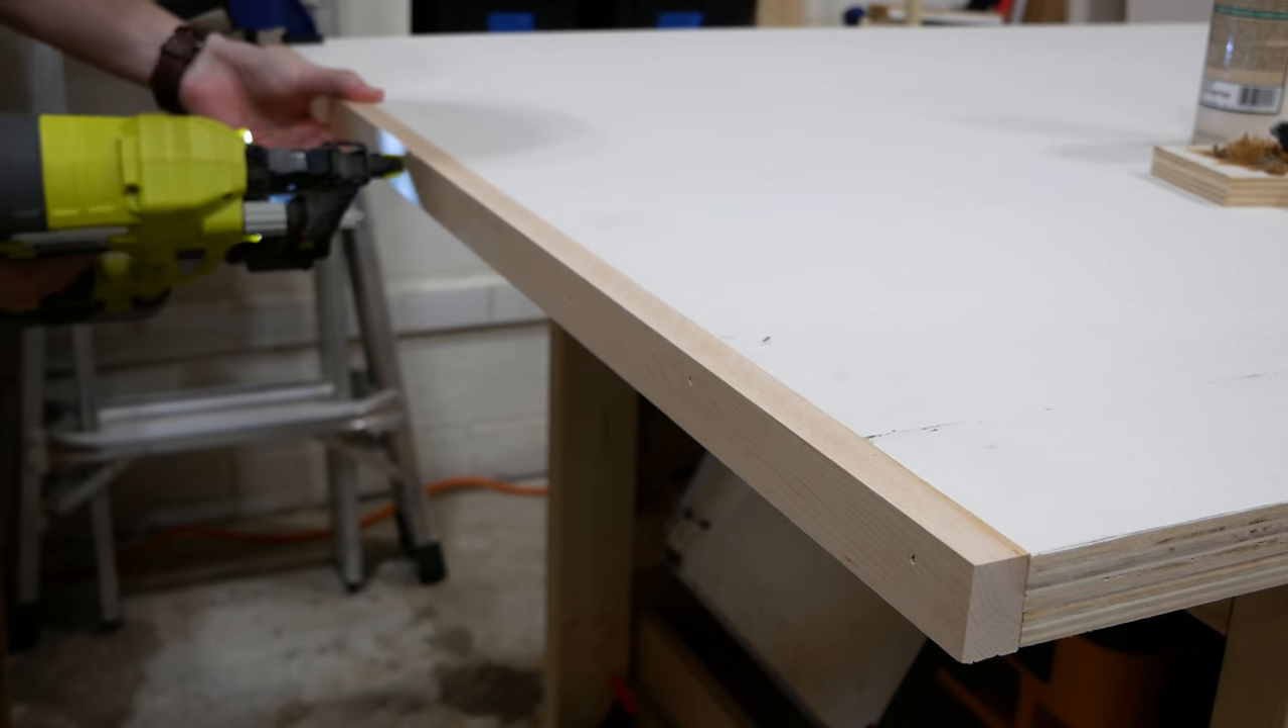I attached the strips by adding wood glue to the backside spreading it out with my small wood glue brush and tacking it in place with my brad nailer using one and a half inch brads.